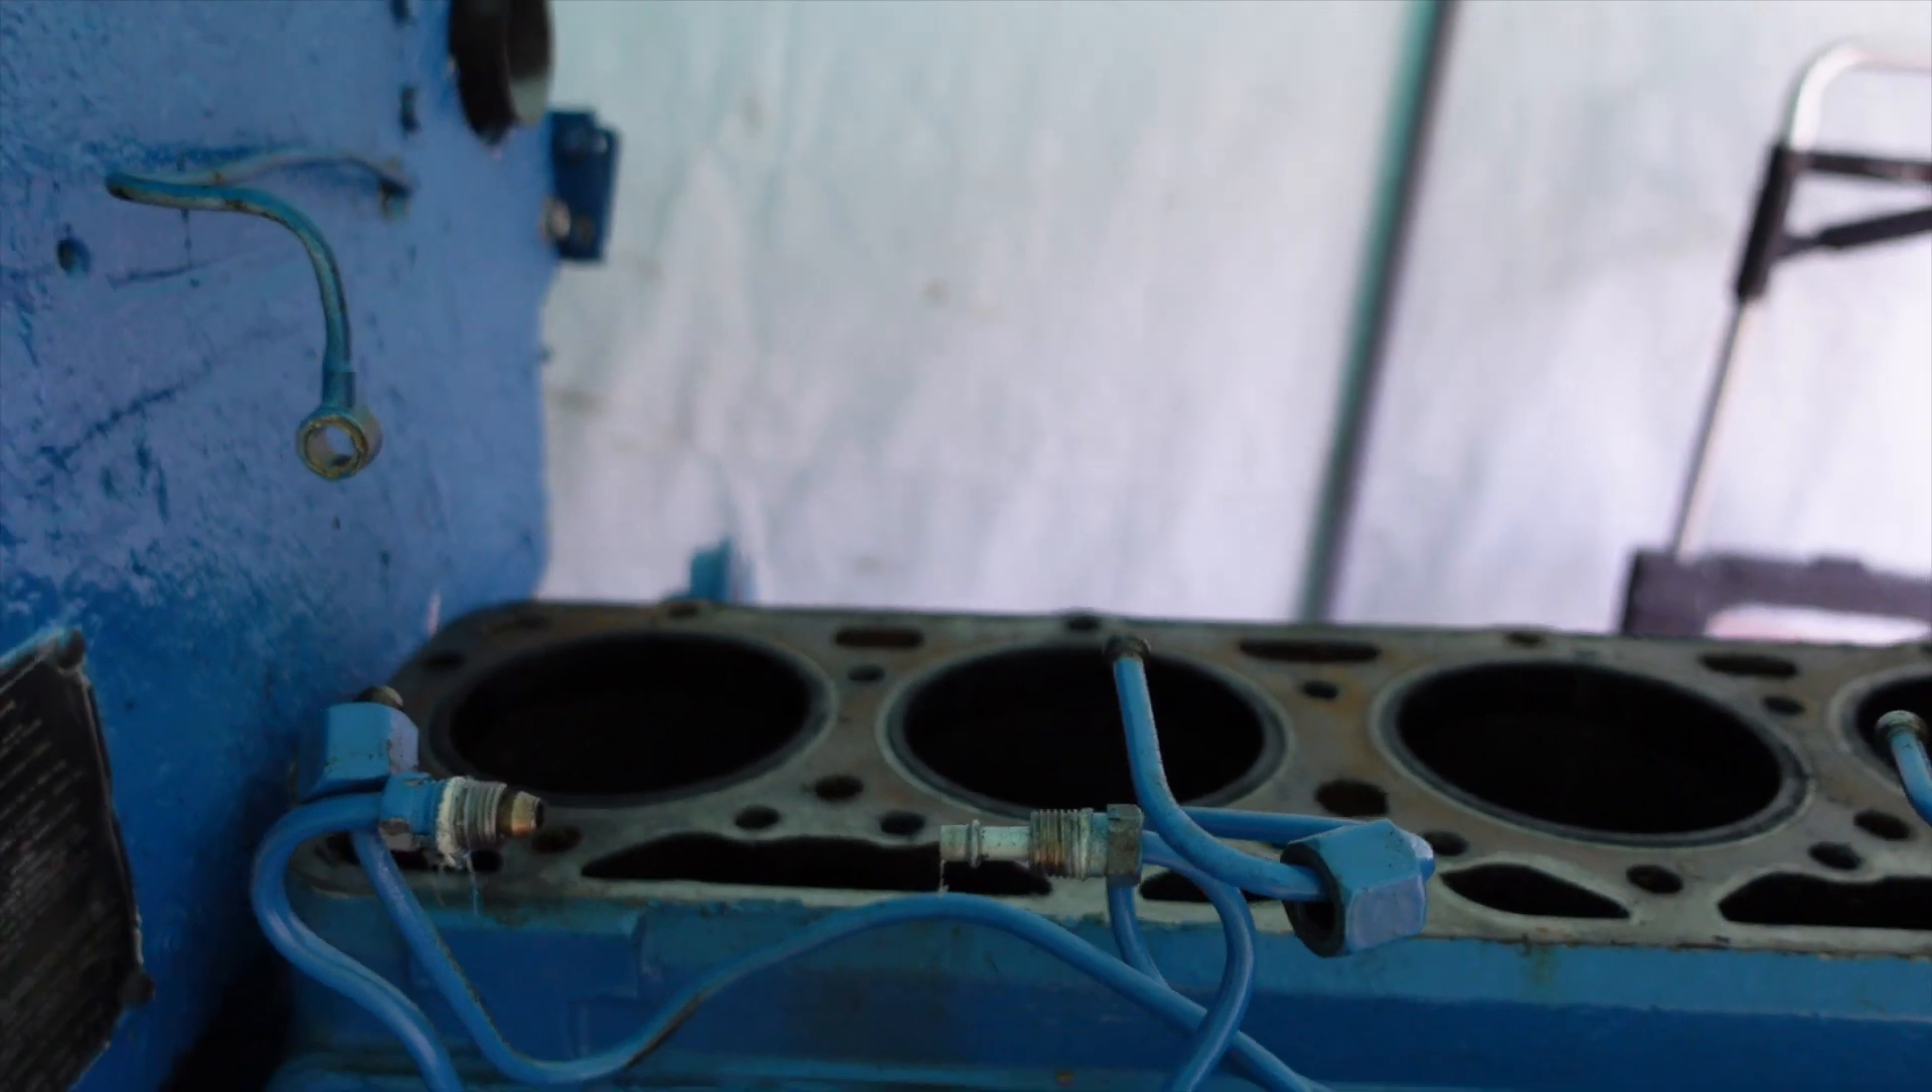Right, I've had a massive help with this project and that is, while I've been working, my friends John and Trevor have come down and took off the cylinder head.